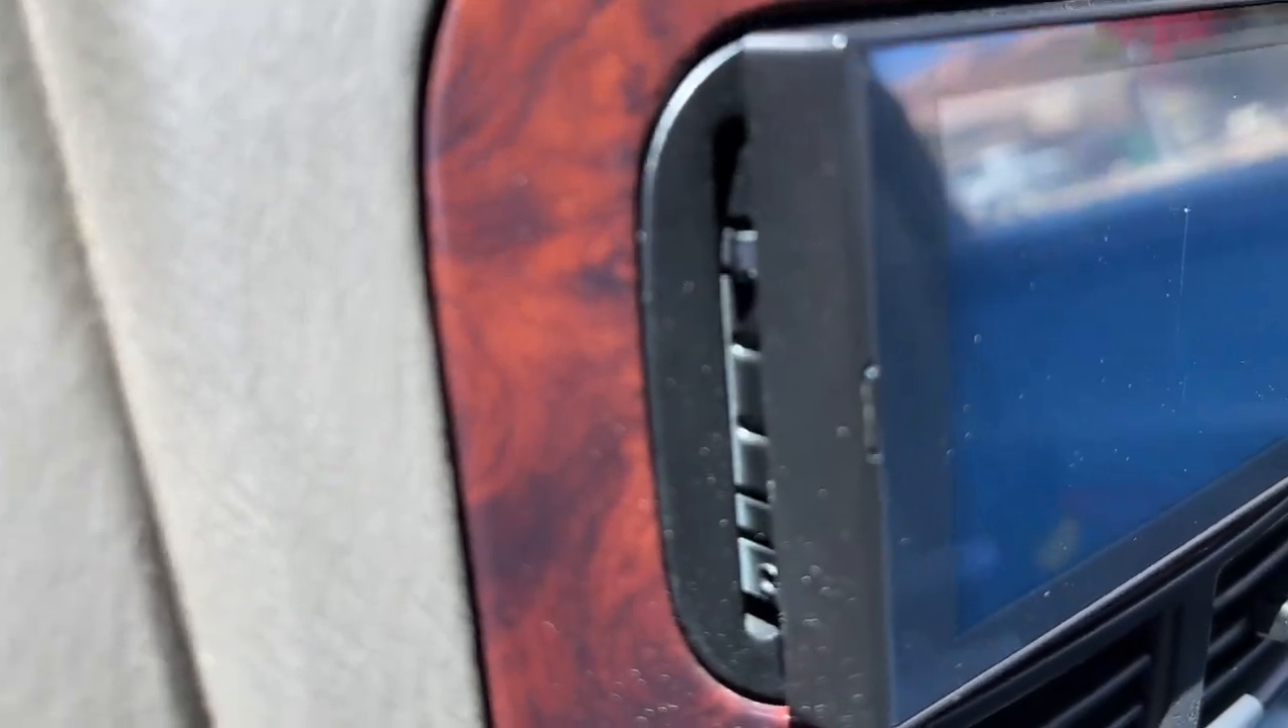The radio does stick out a little. And since the bezel is curved, the sides kind of open up a little bit.